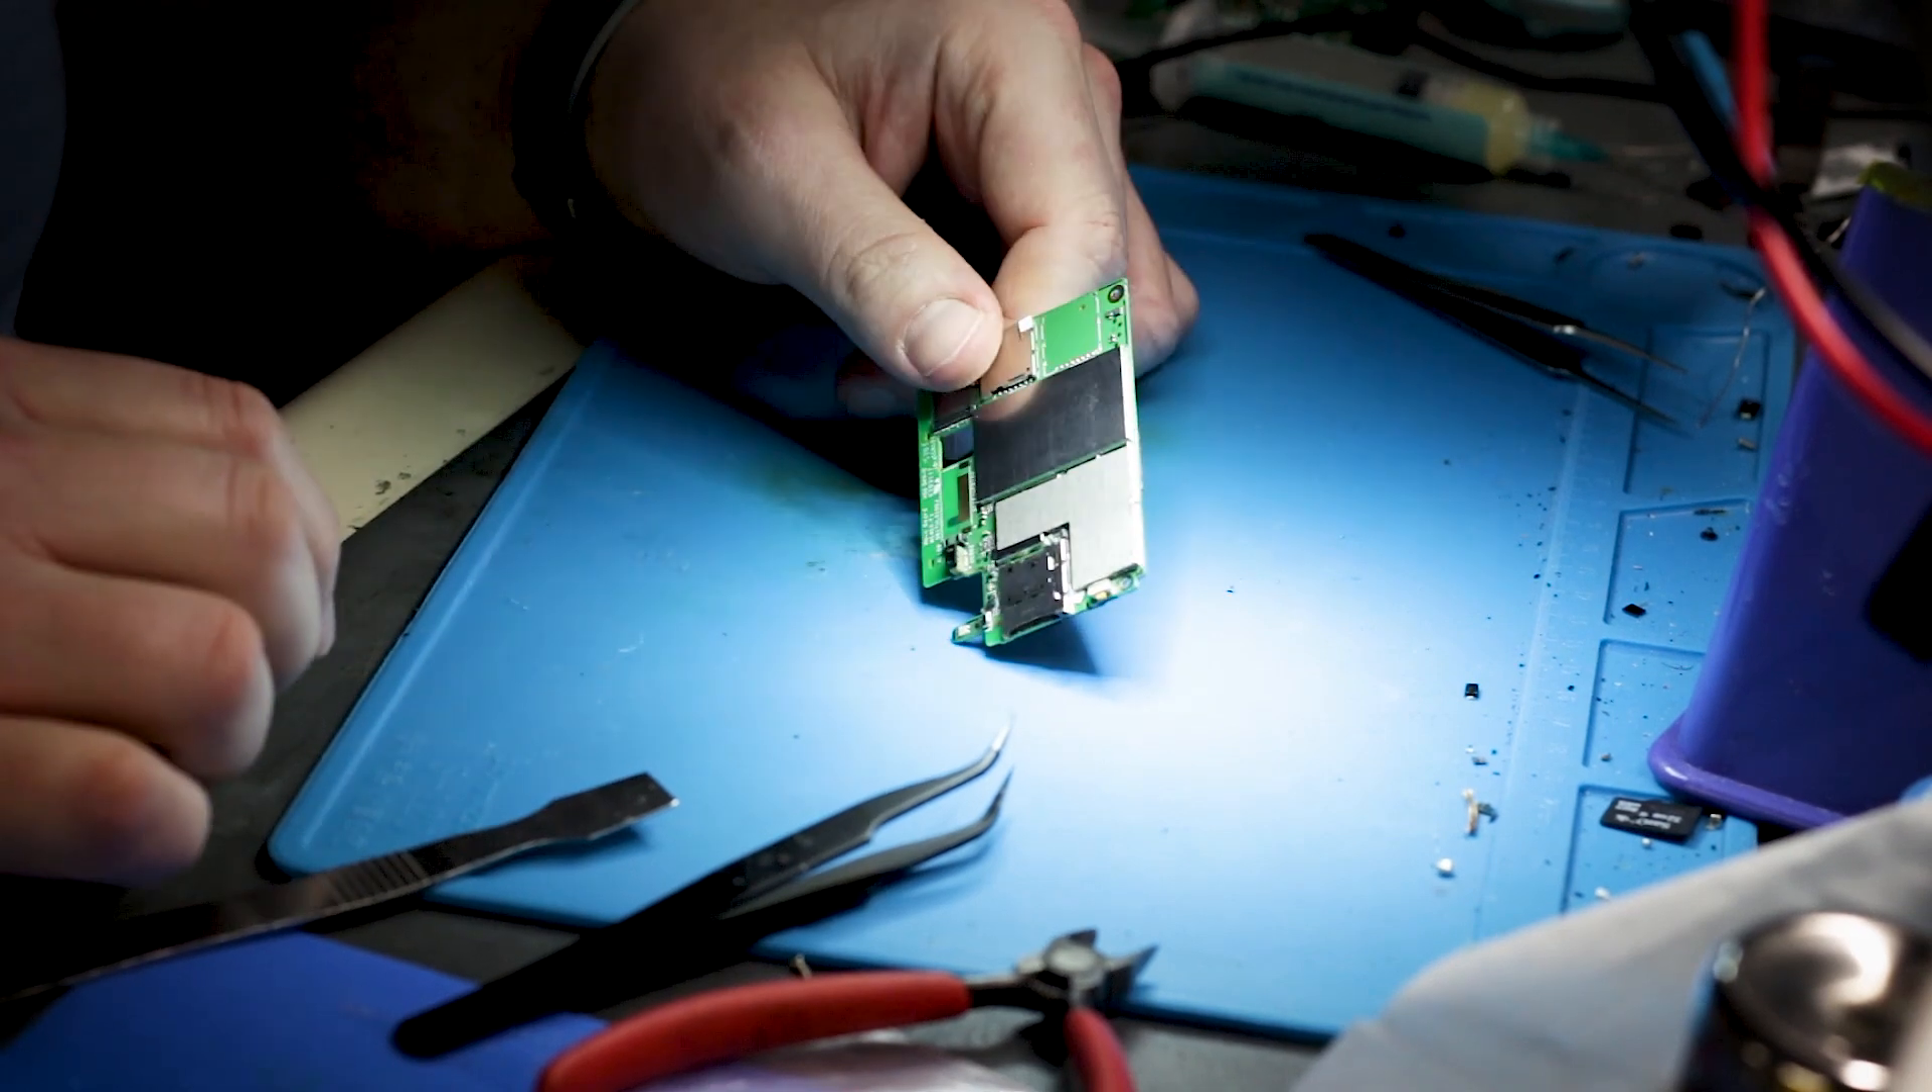So, we got the board out.